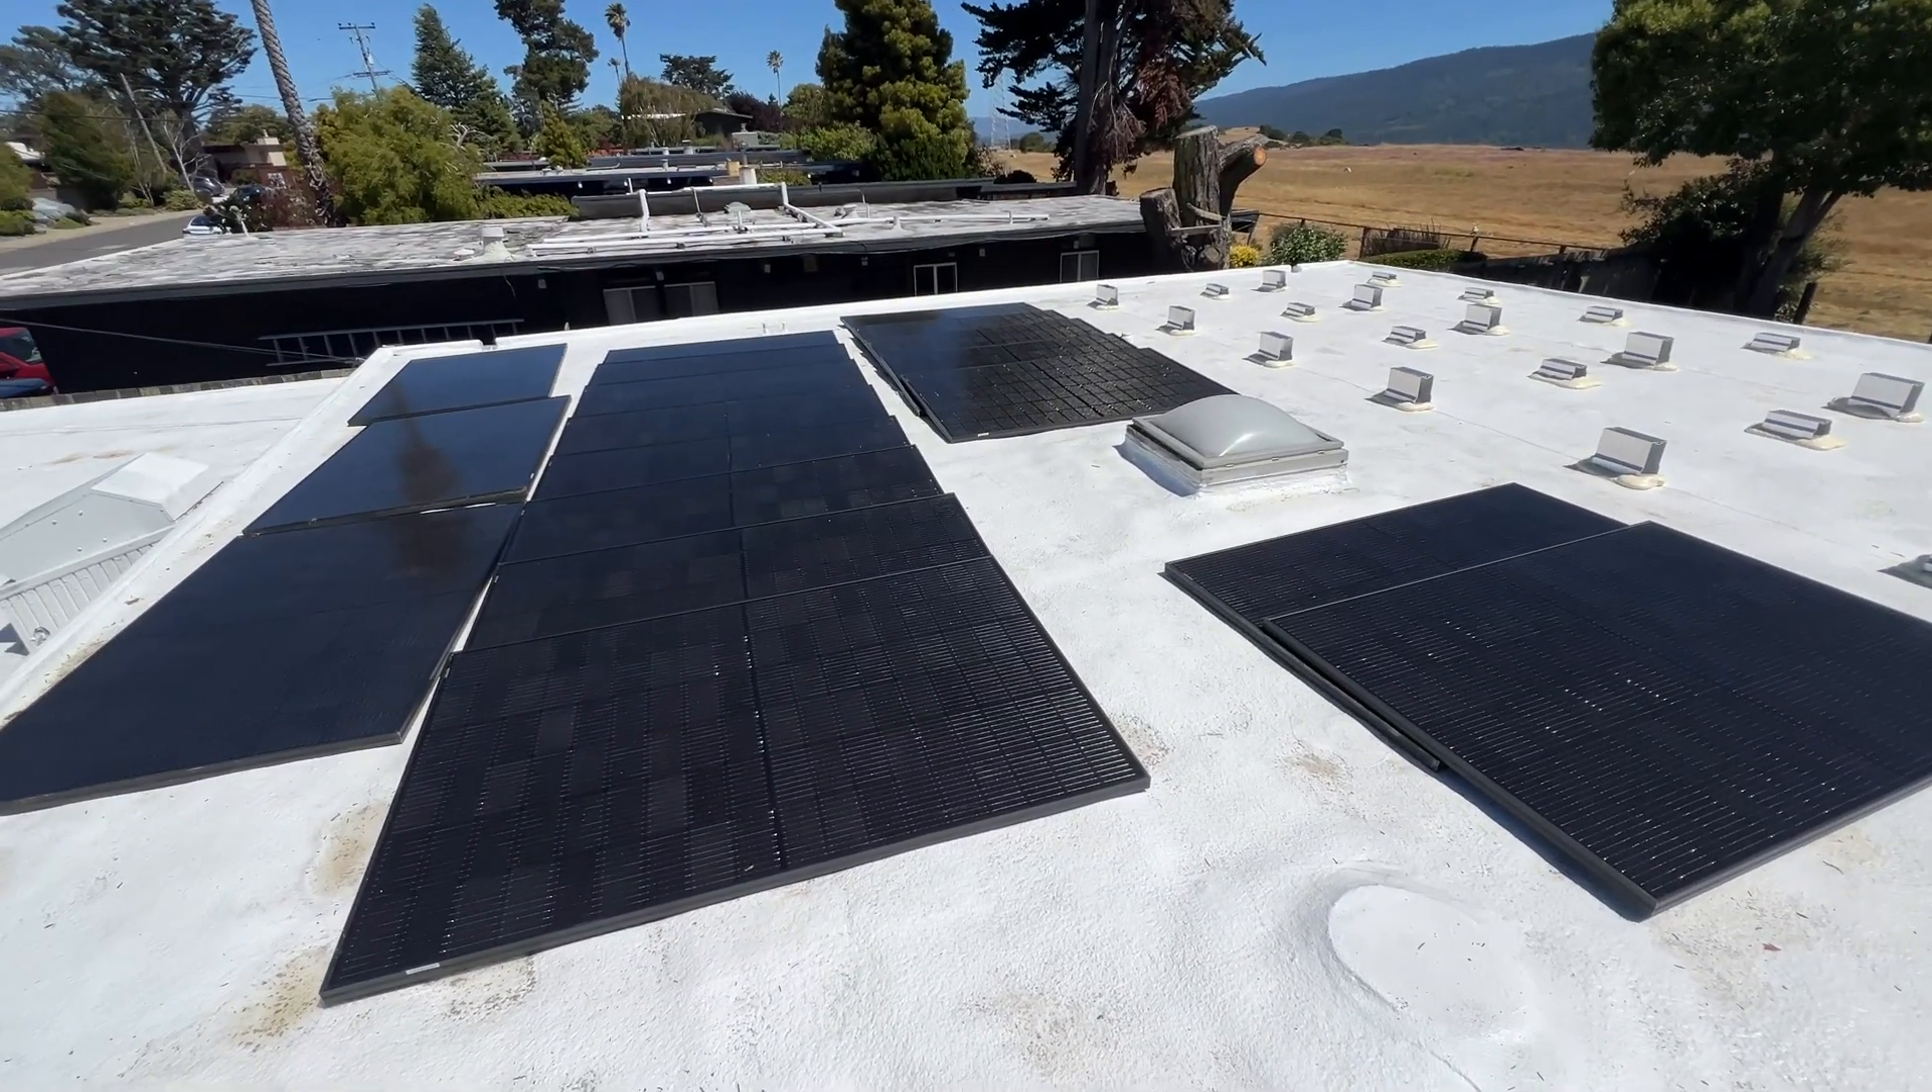We did install all mounts and lifted solar panels.